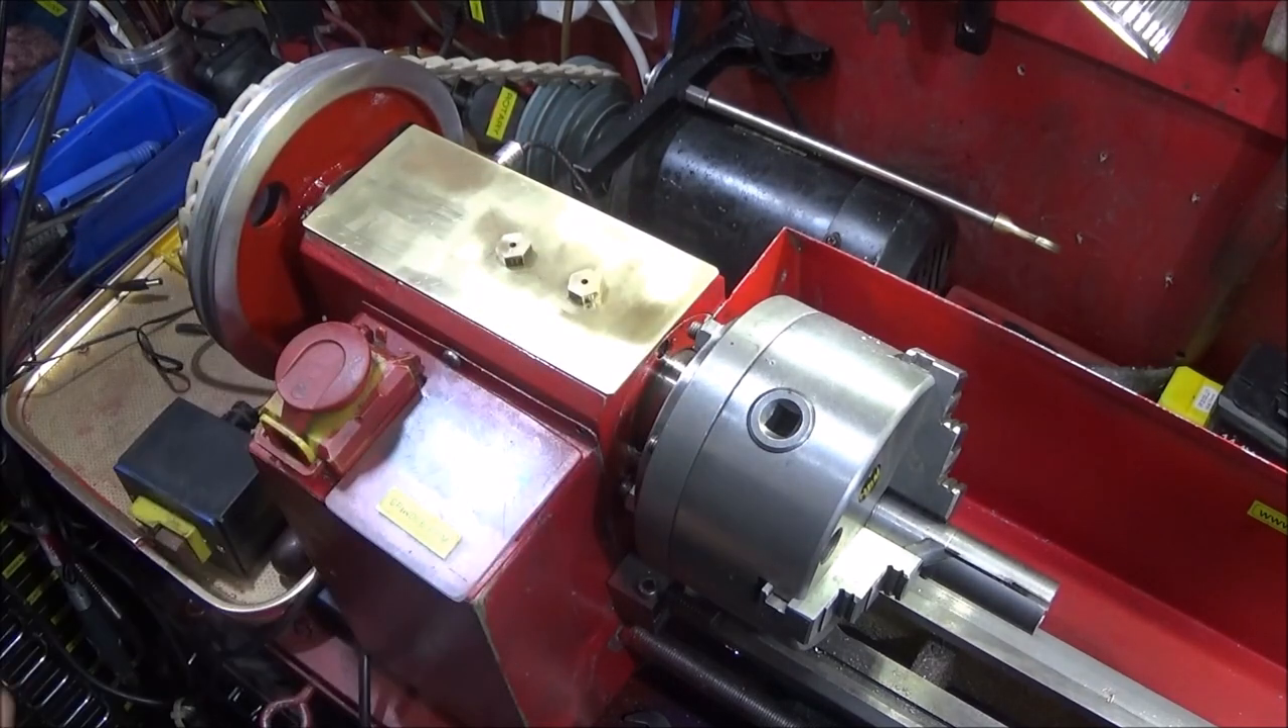This is a brass plate which I've secured to the top of the headstock here. I did have oilers on the top here which I used to oil the gears inside.